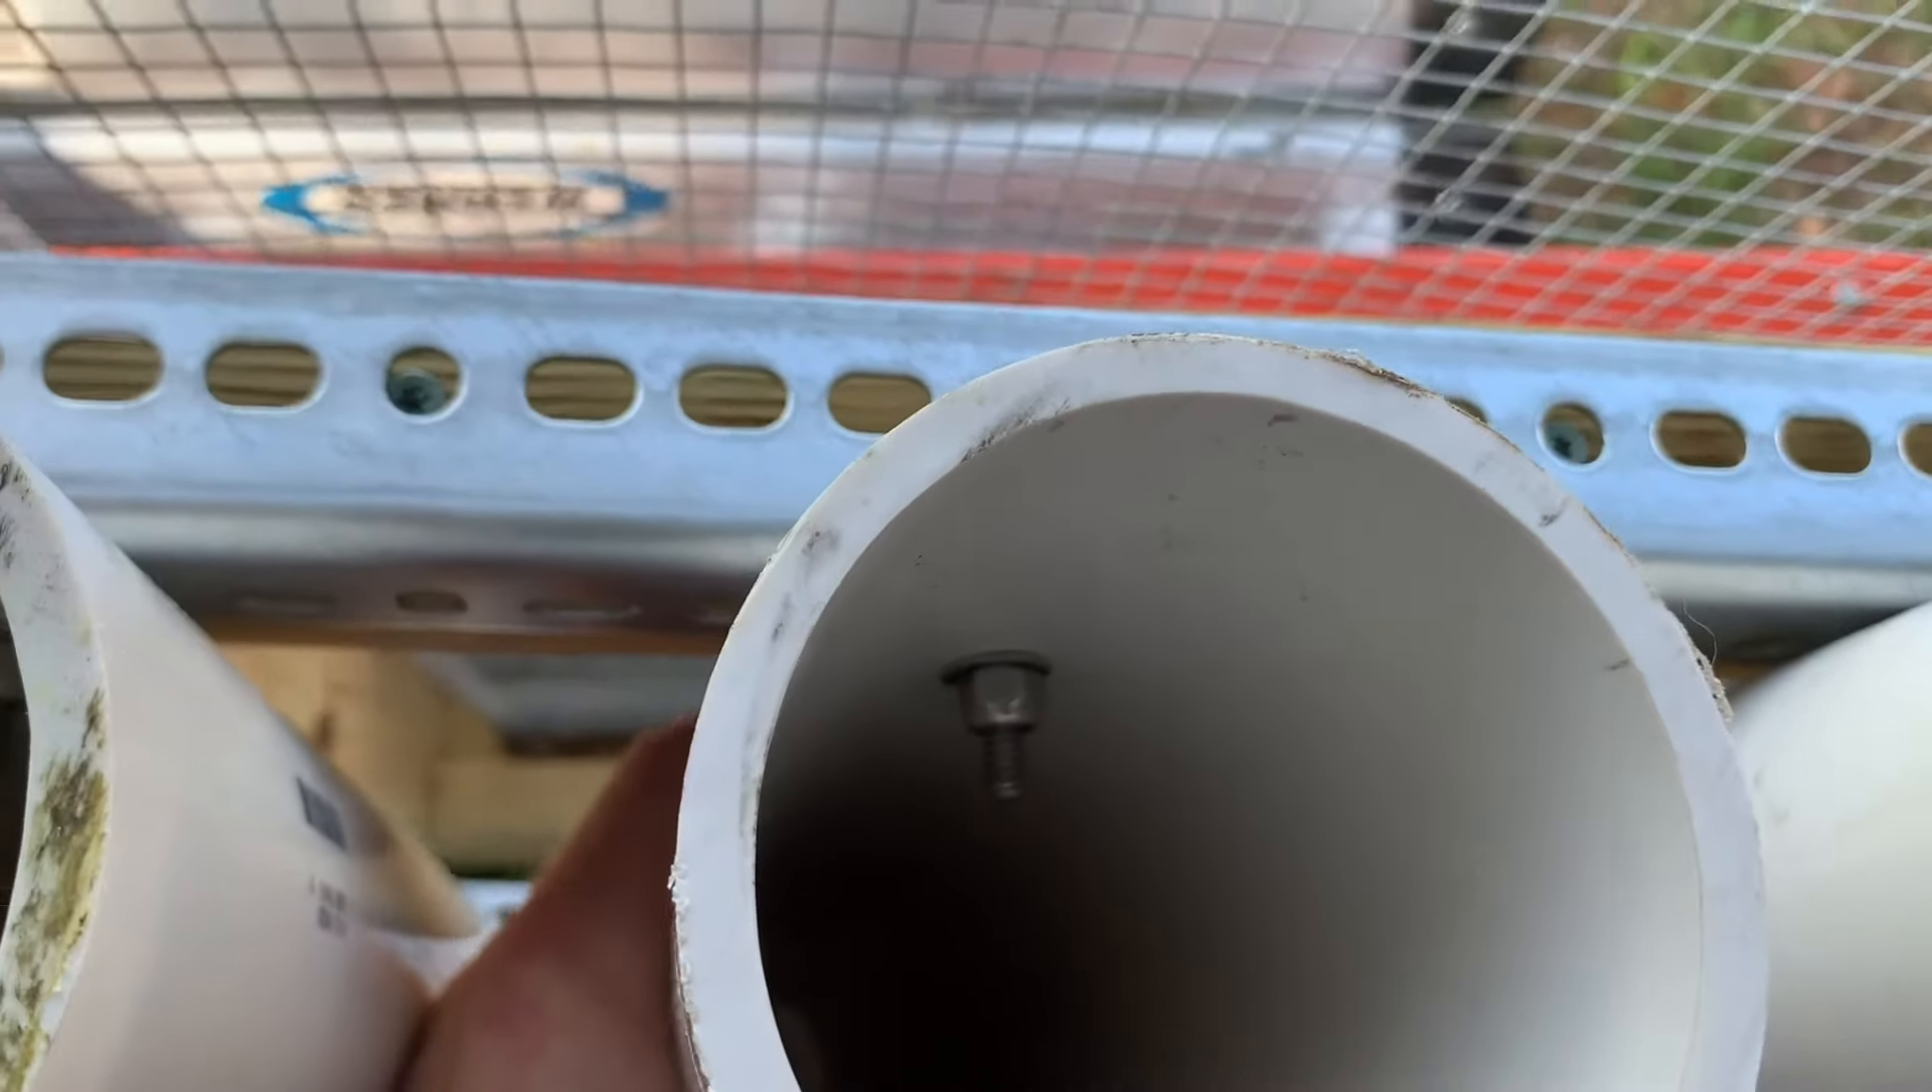See how the screws are in there. And the rail is sitting supporting the weight of the tubes.